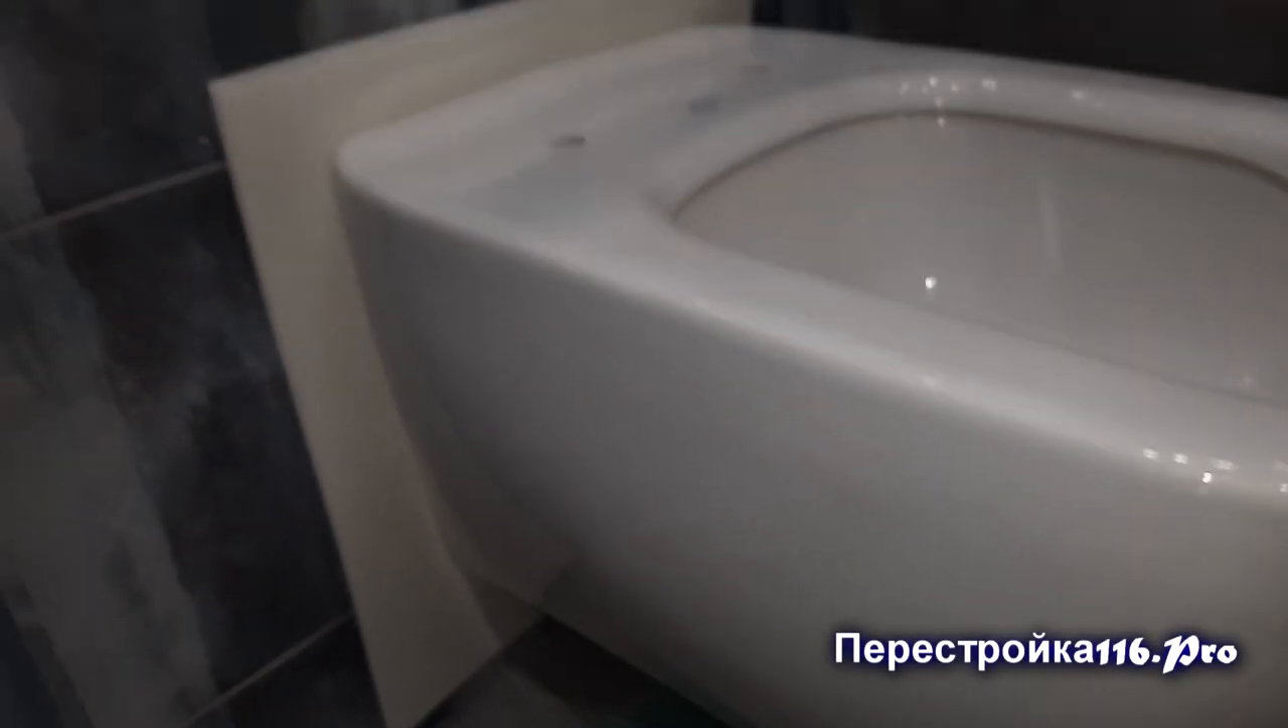Так ладно унитаз я установил теперь нужно запустить в него воду.